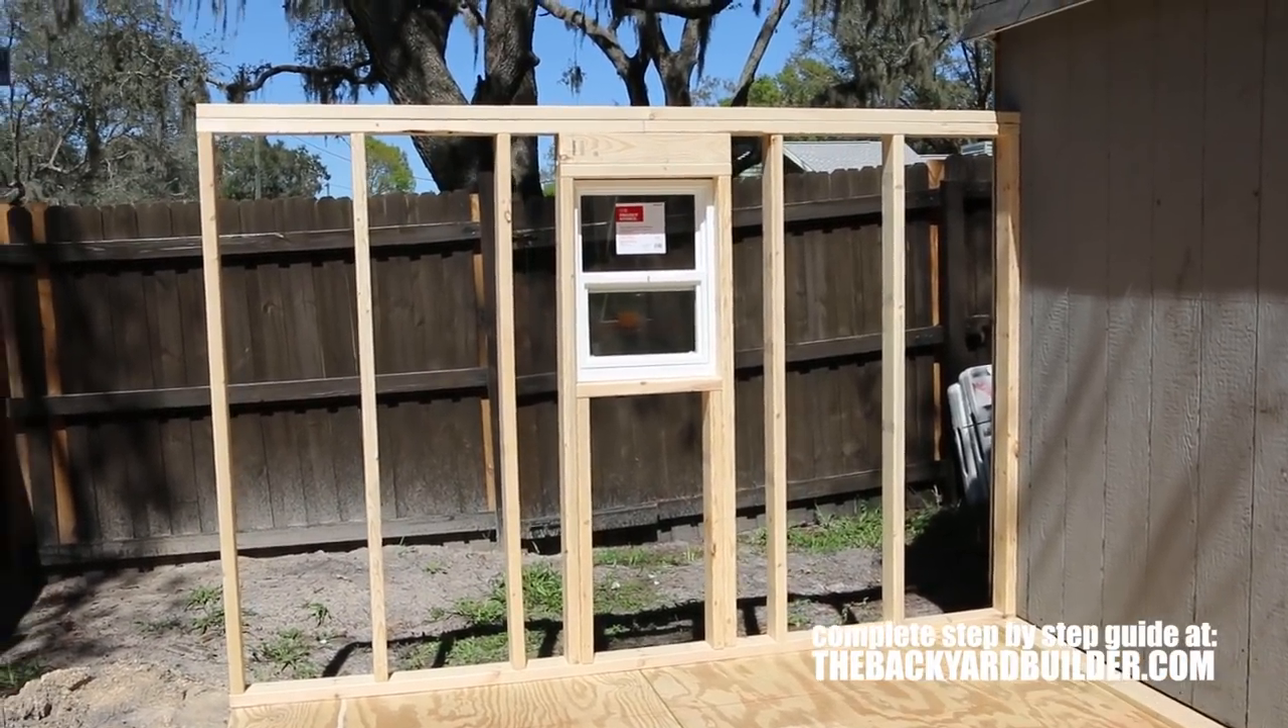This is what your end wall should look like it's a typical 2x4 stud wall with a window installed in it.